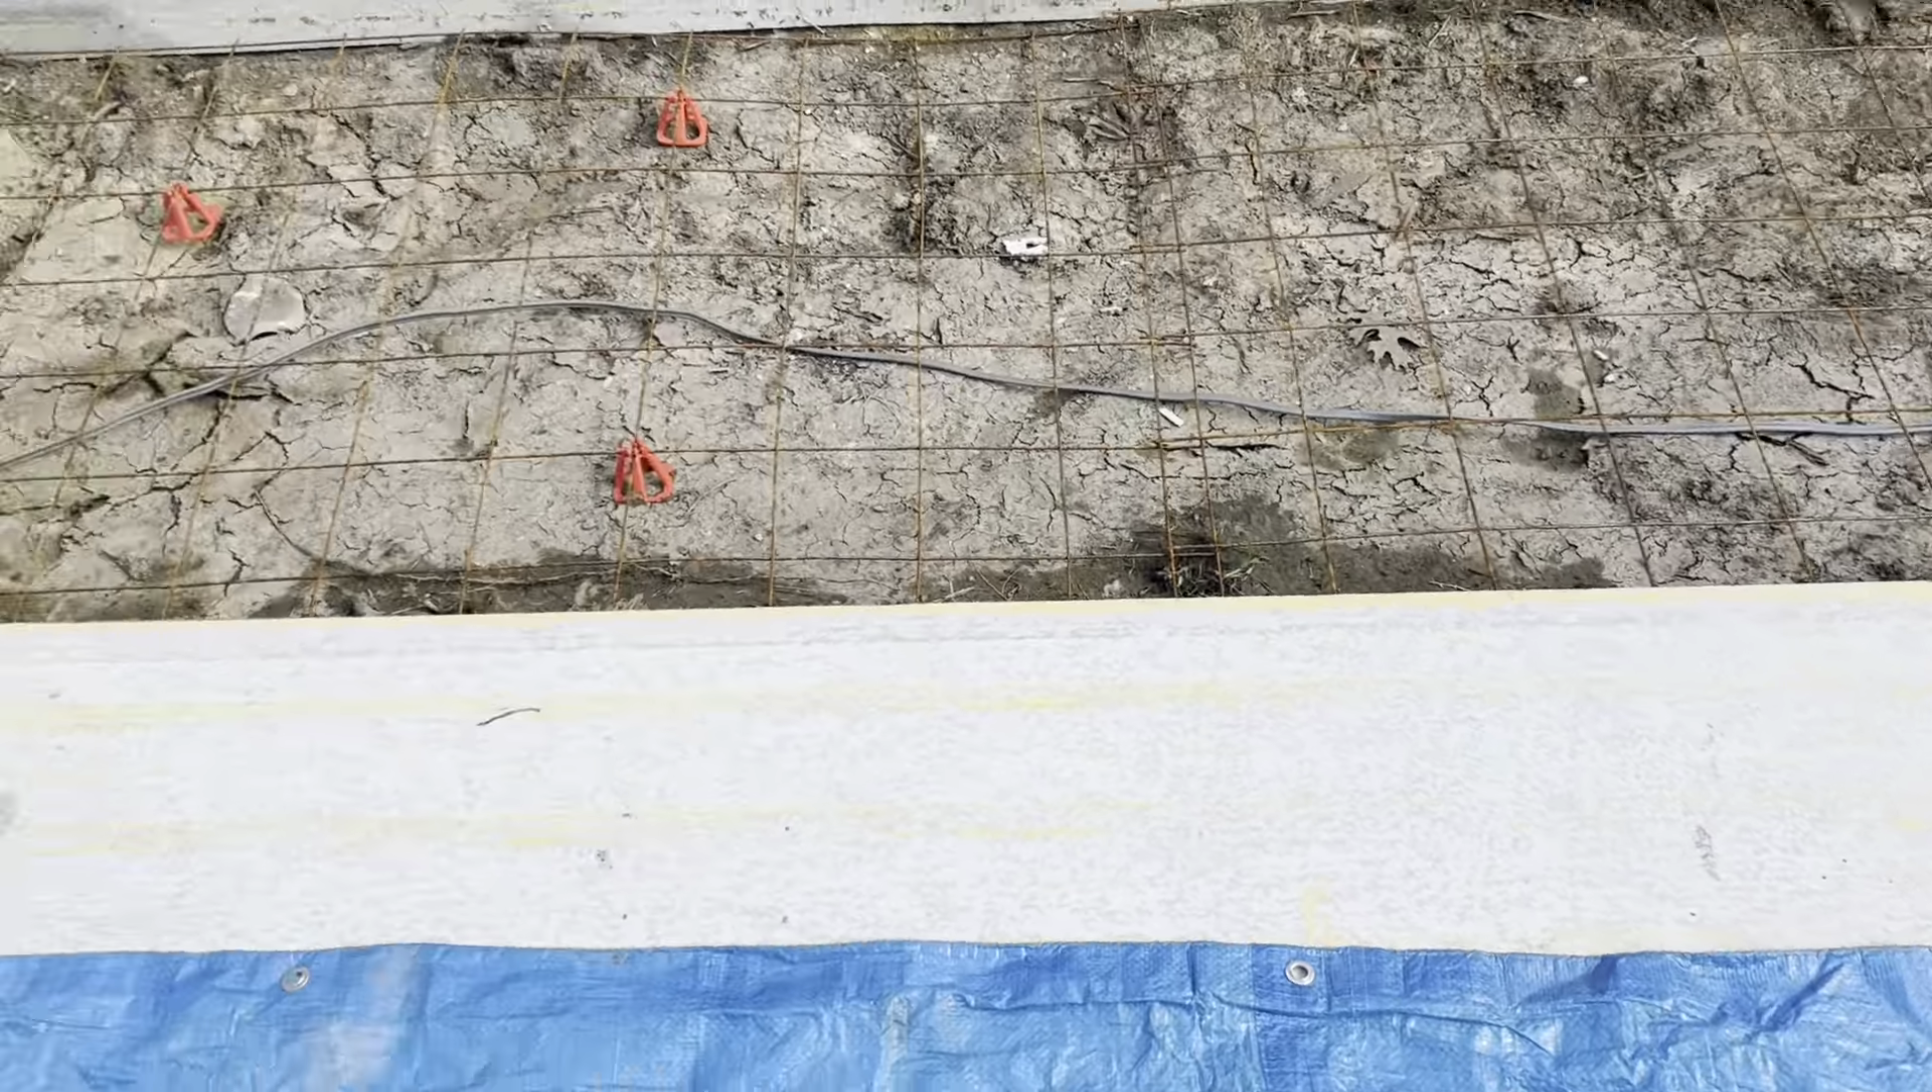All right, so we almost got it all formed up. Just putting a few little rebar chairs down.